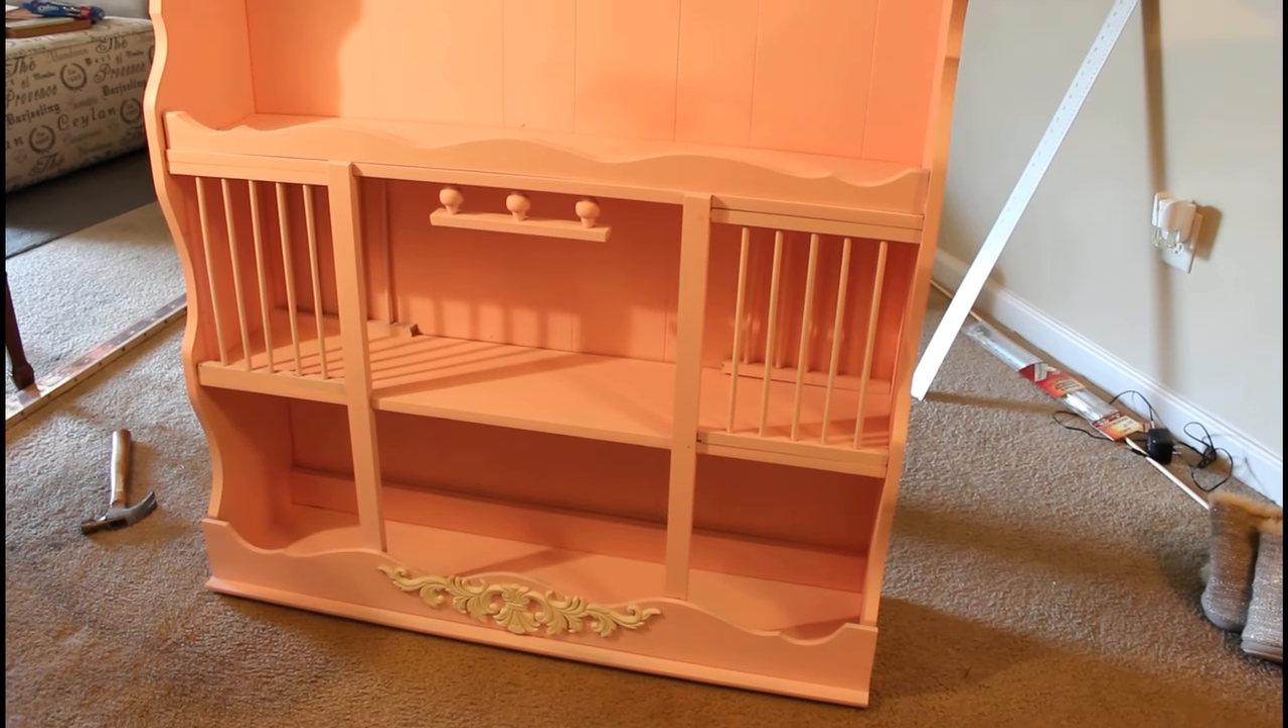We have finished, uh, installing all of our plate racks, as you see.